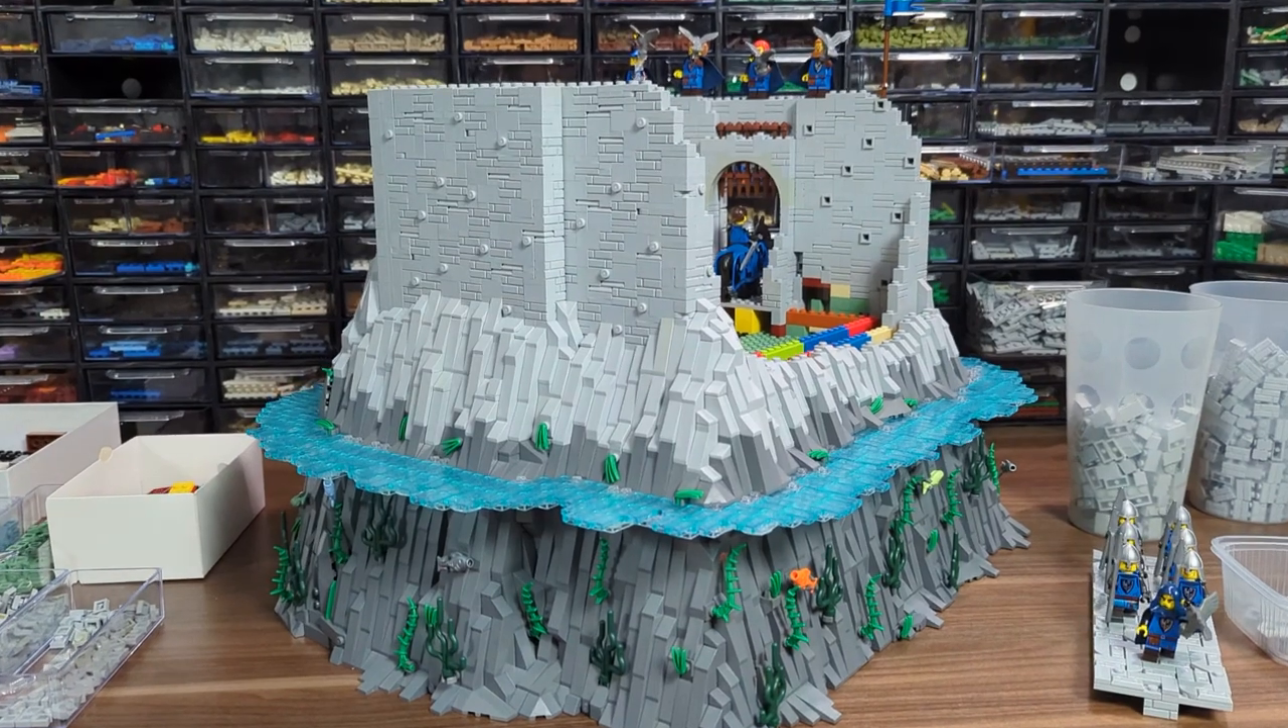We now have most of the walls done and it just looks so good right now. We have three of the sides almost completed.